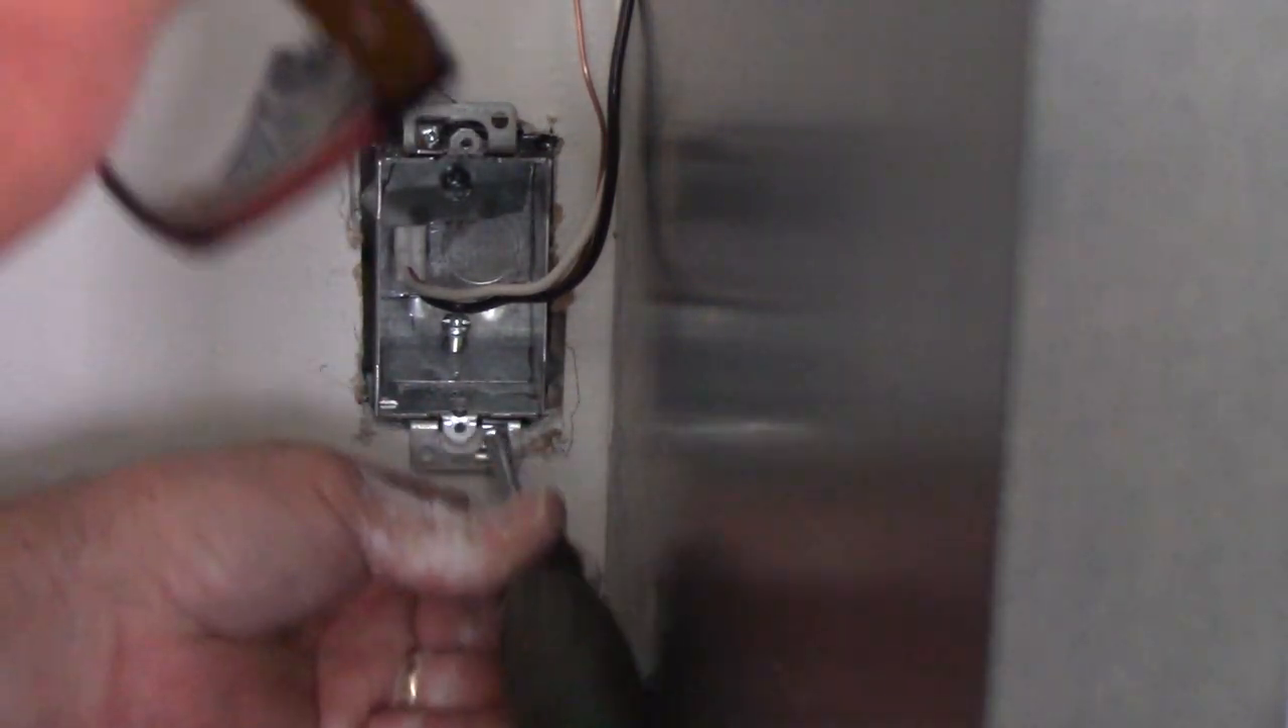Okay so I've got the box in place.